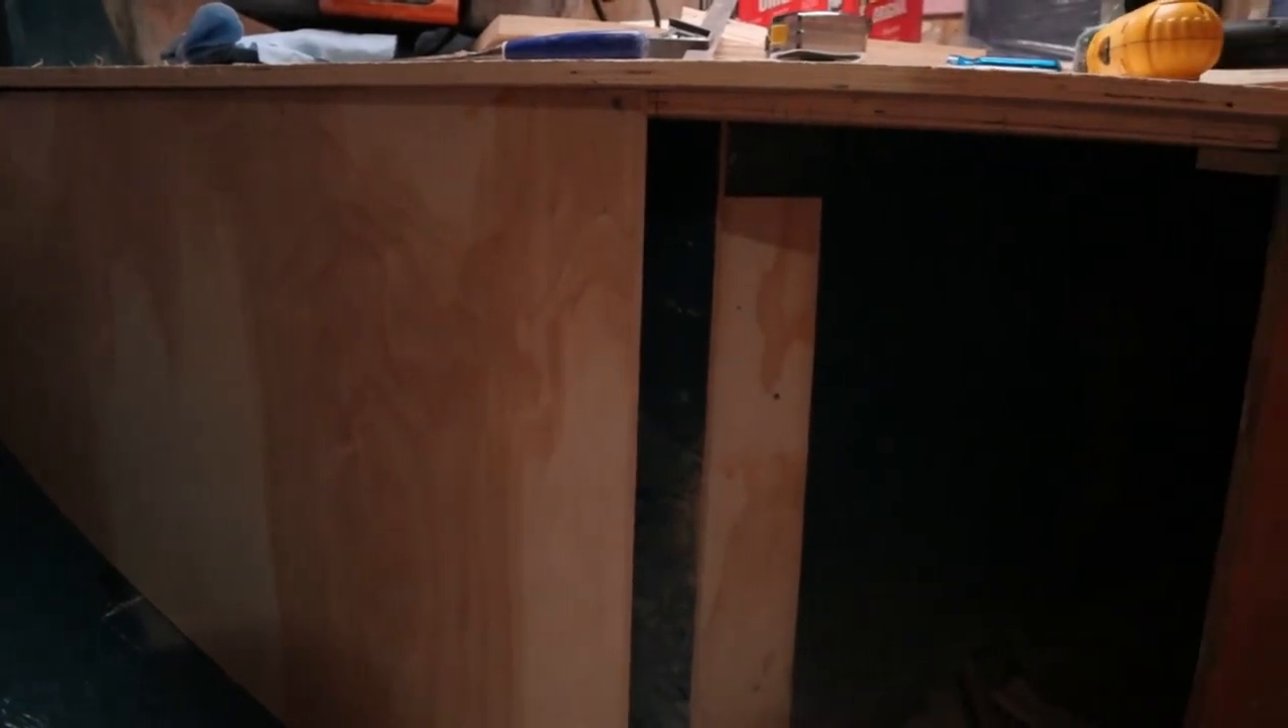And, uh, there's a missing piece between the existing bulkhead and that new piece.